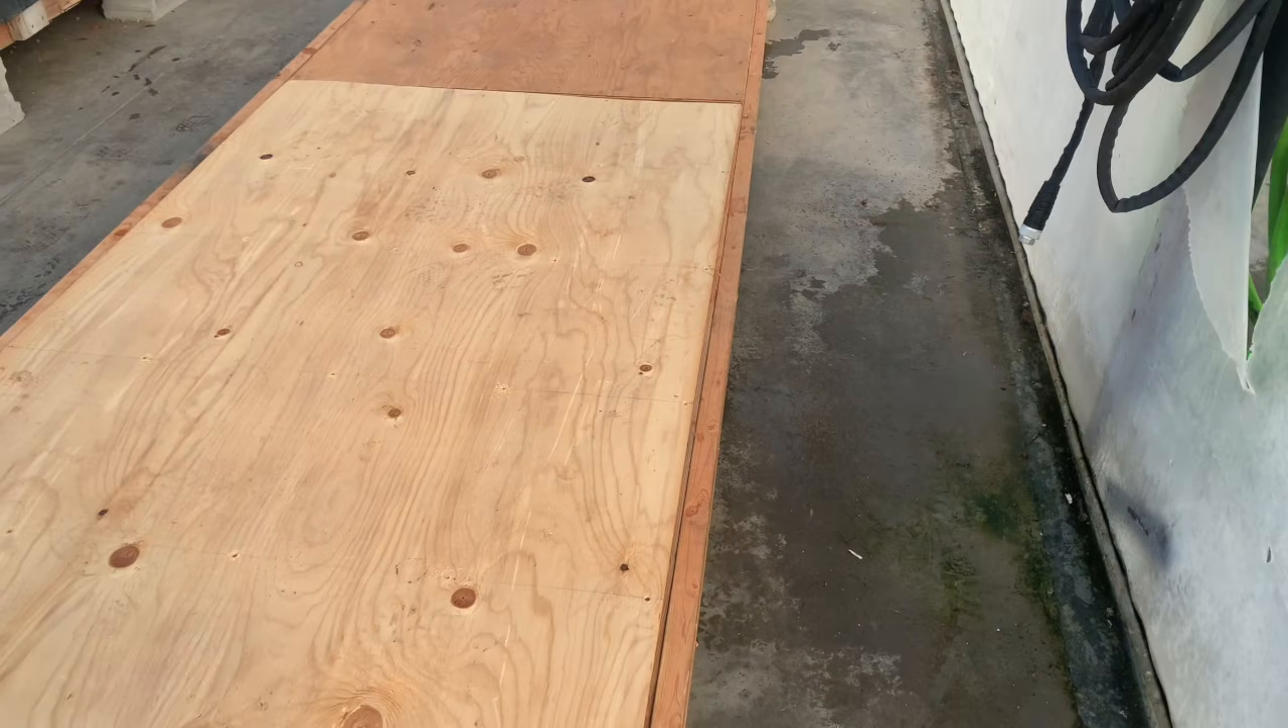And now I've got my frame and my floor done.